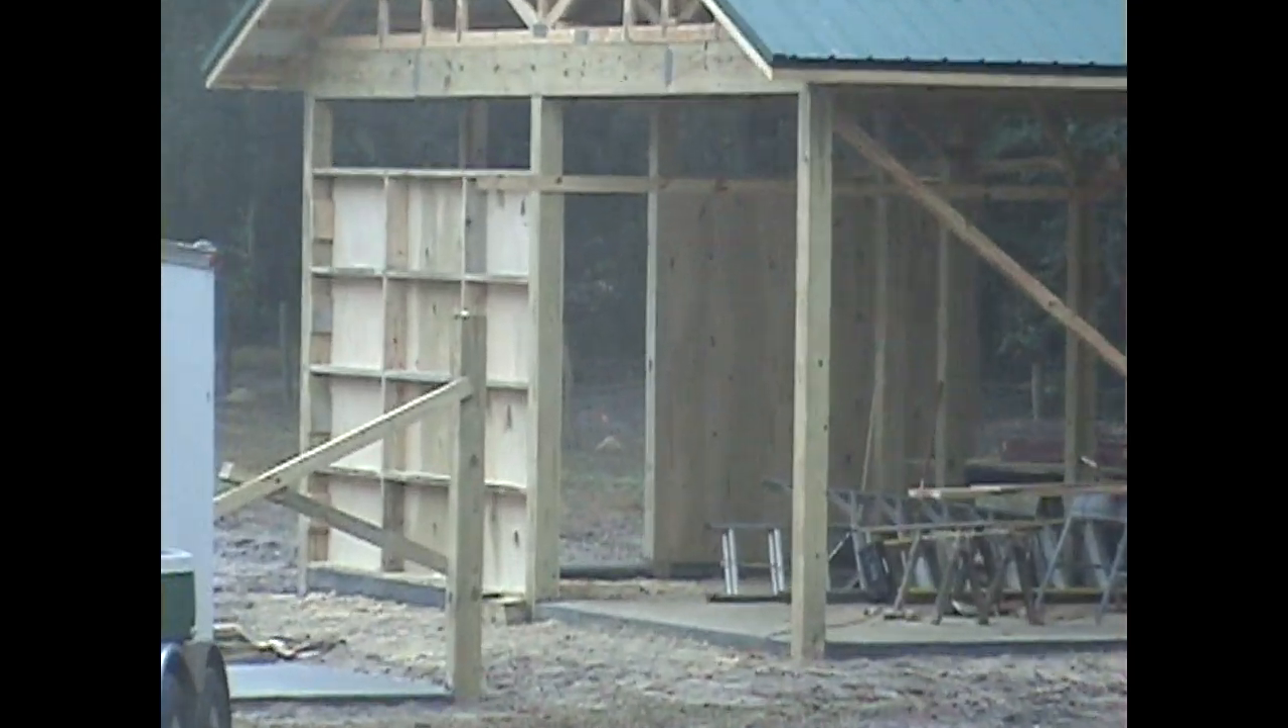Now here you can see where it's getting framed out with the 2x6 stud wall with plywood sheeted on the inside.